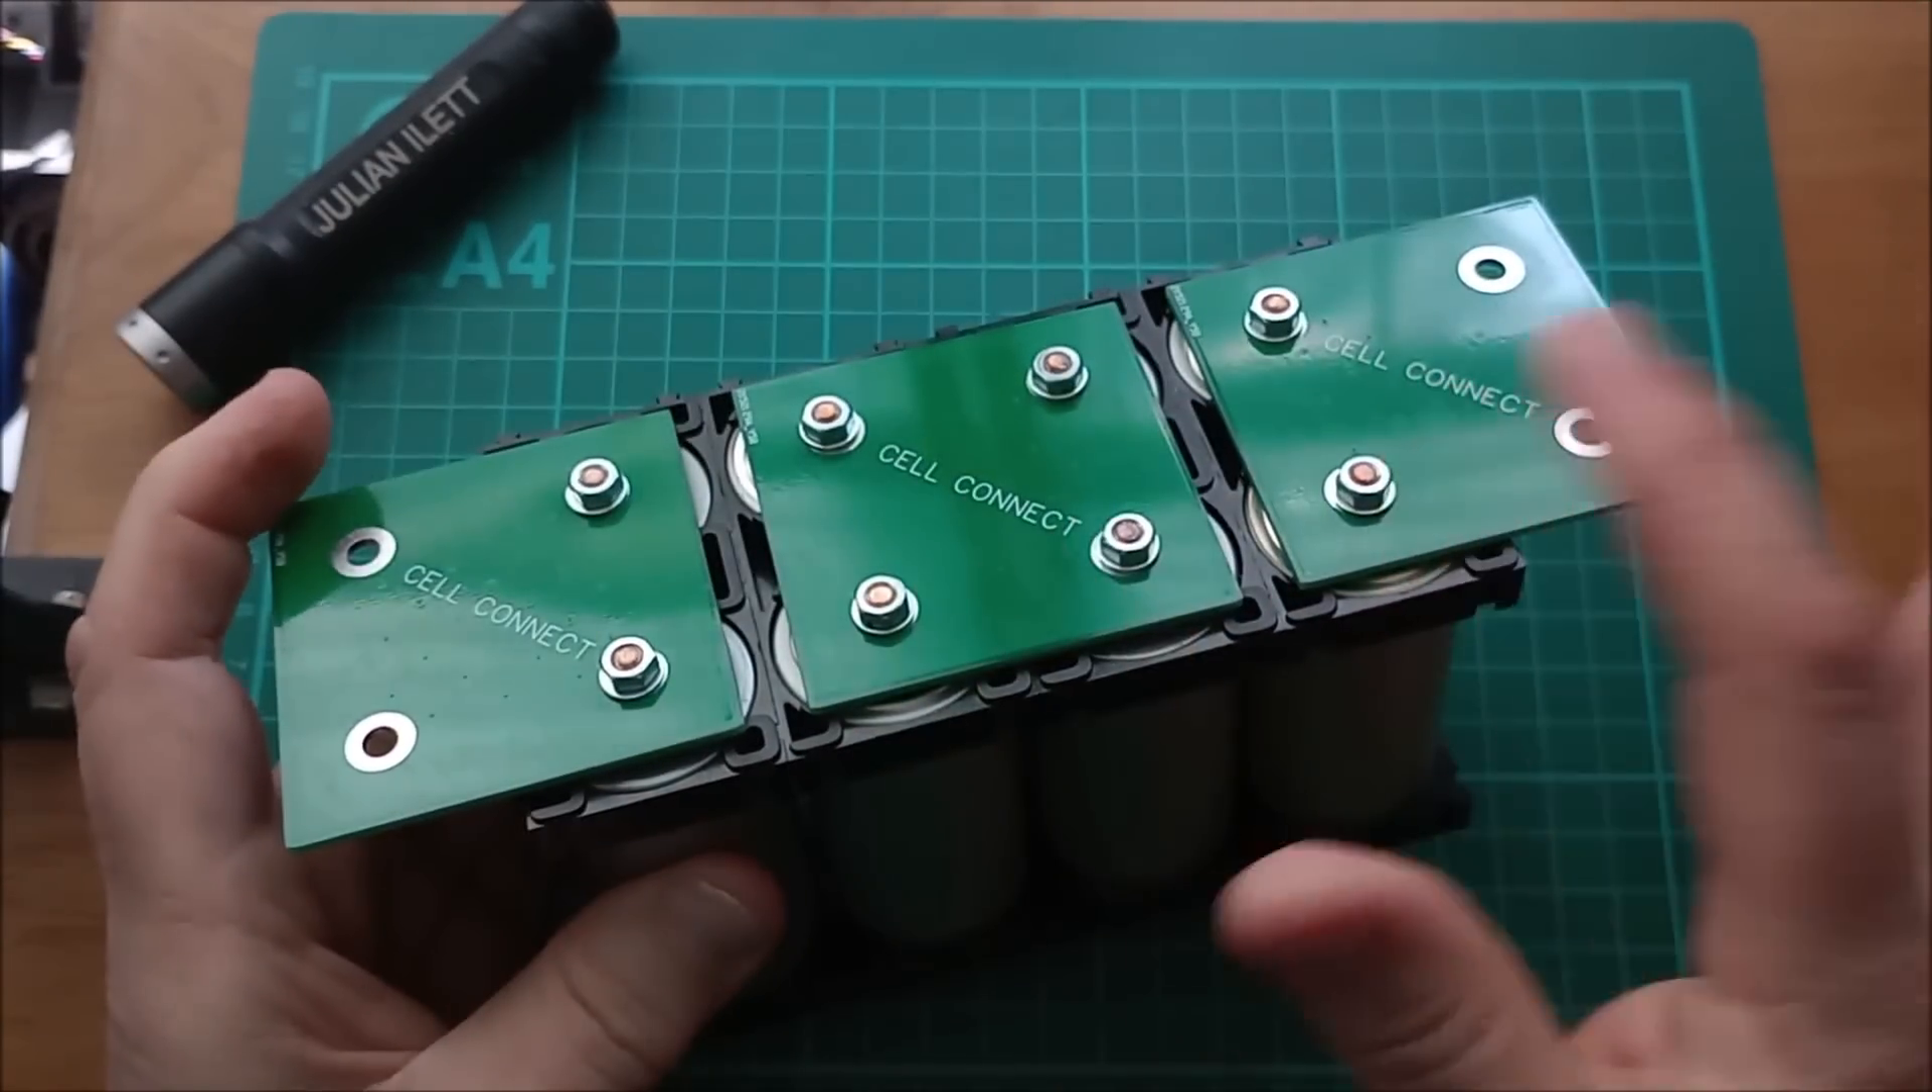So you can see I've got the three boards on this side.